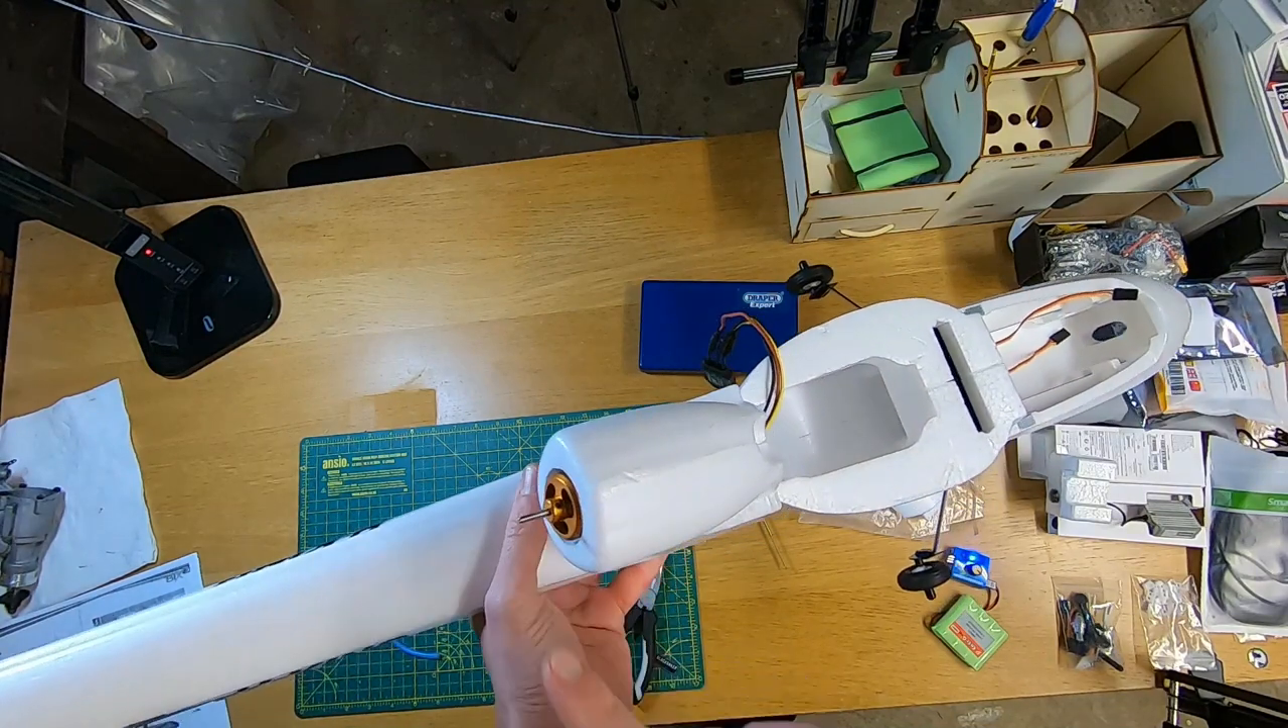You'll notice i've still not got the prop on.